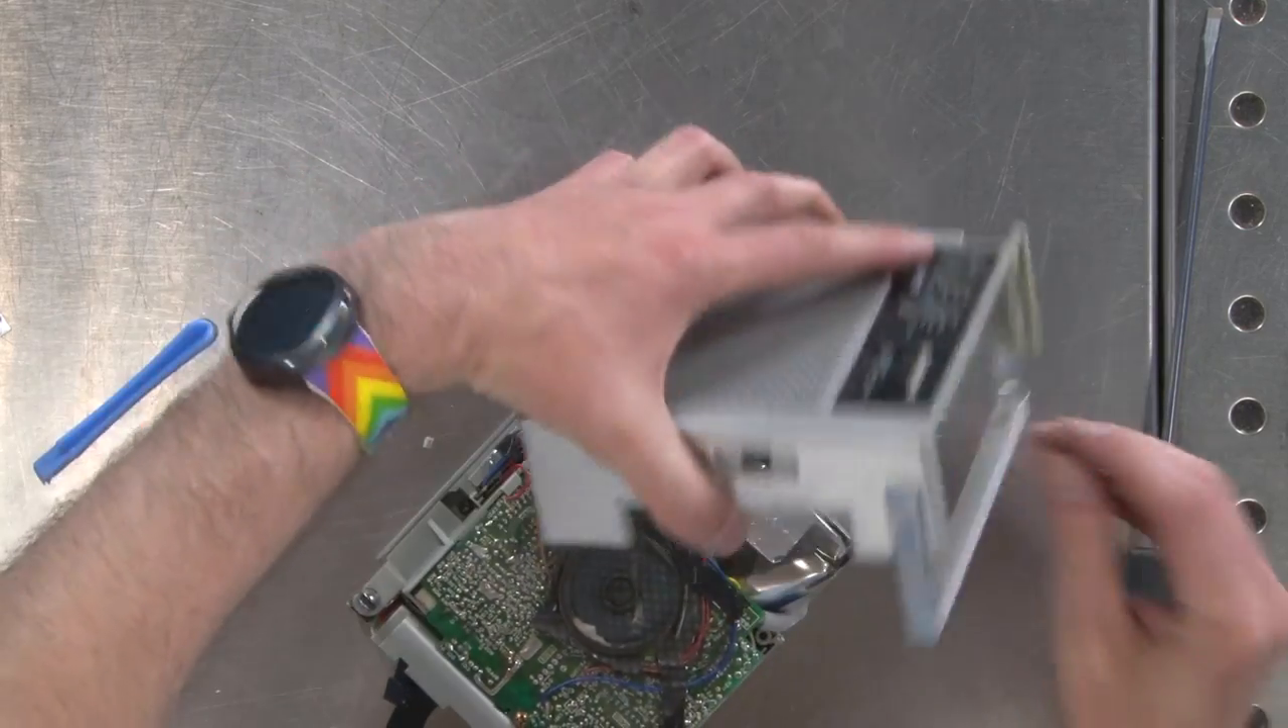Okay, so the top's coming off, and we're in.